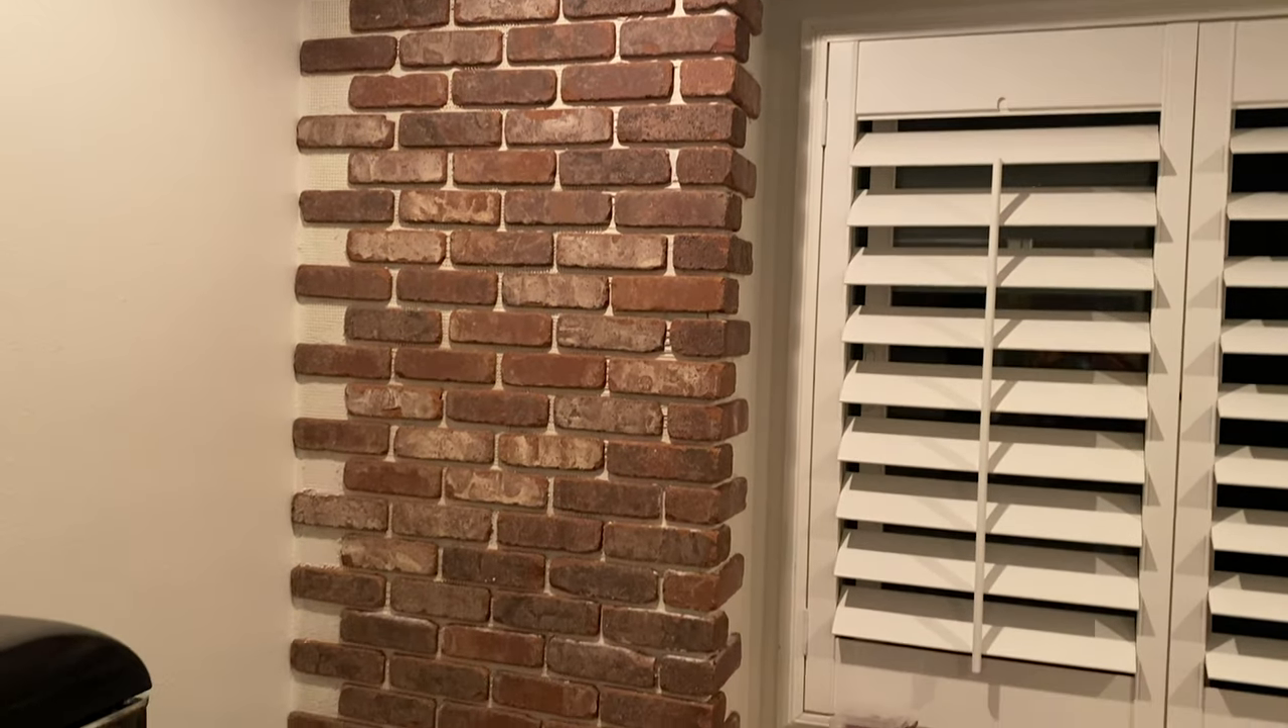Here you can see the corners are installed.